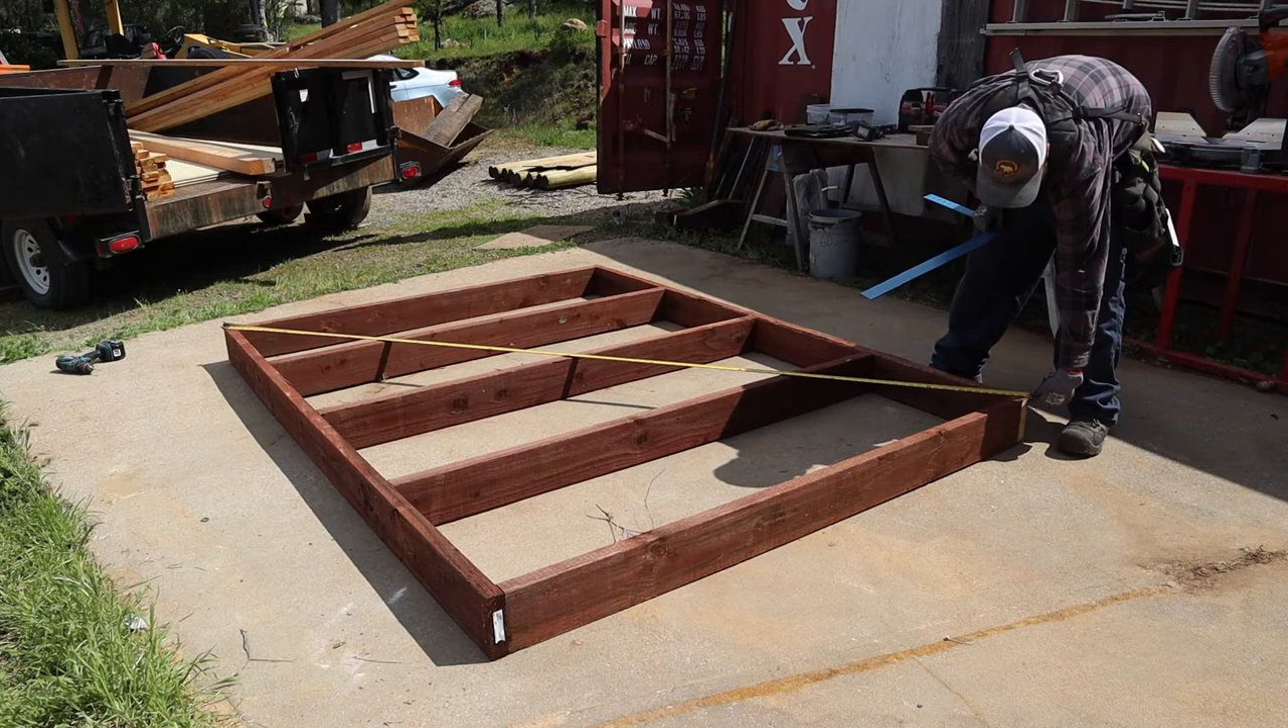So now we got the frame put together.